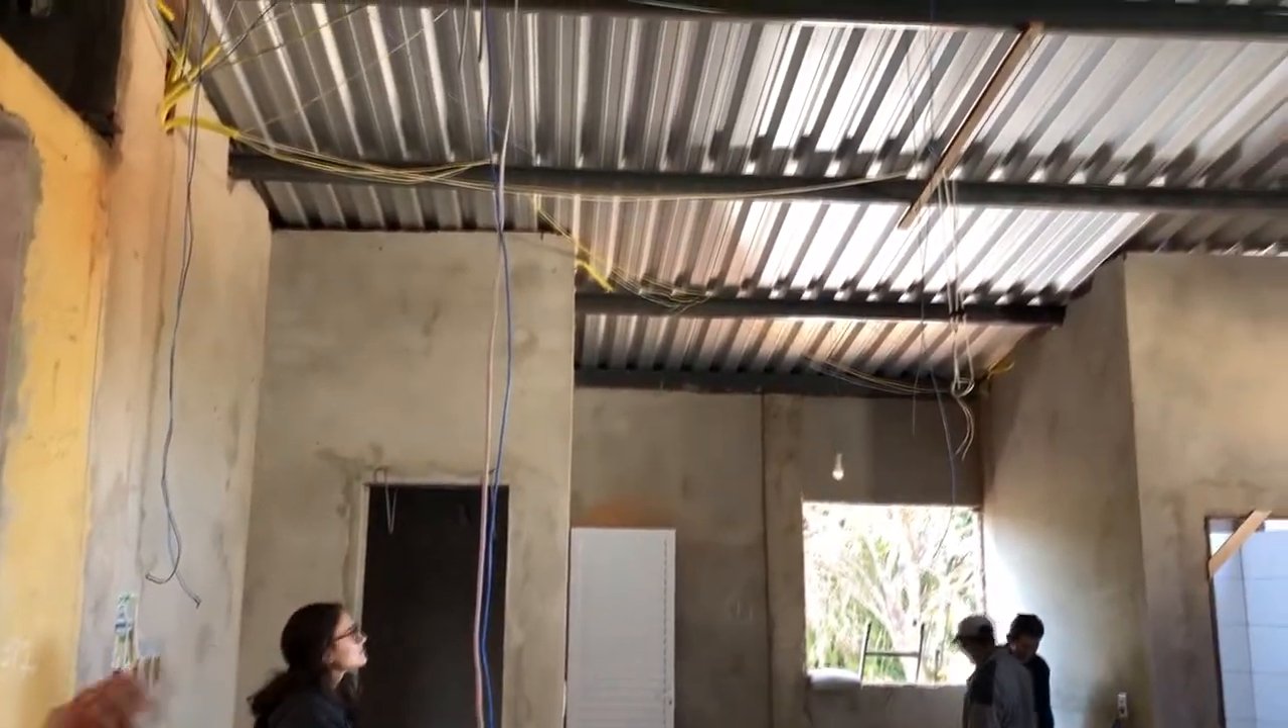Ainda estamos sem o forro, o forro será de PVC, mas já está colocado aqui toda a fiação elétrica.